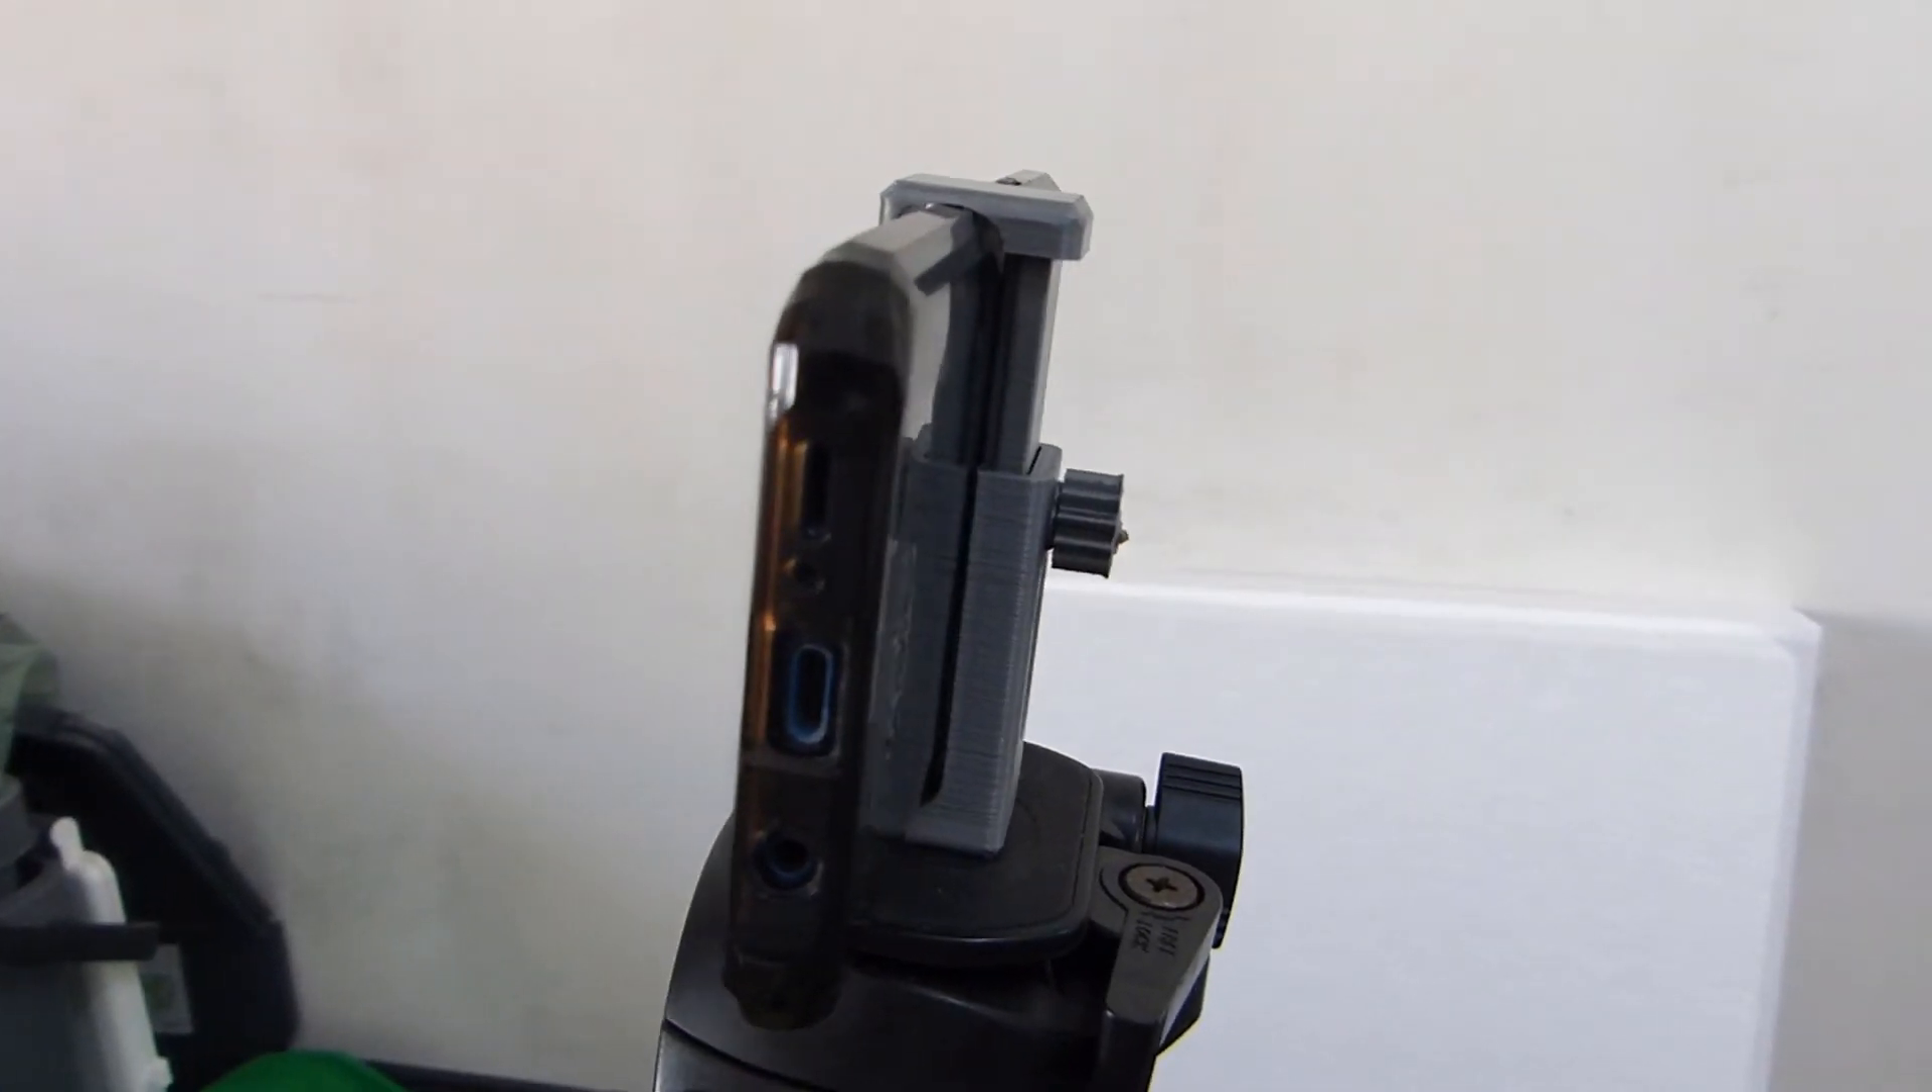And there you have it, a fully assembled, easy to make, 3D printed tripod mount.